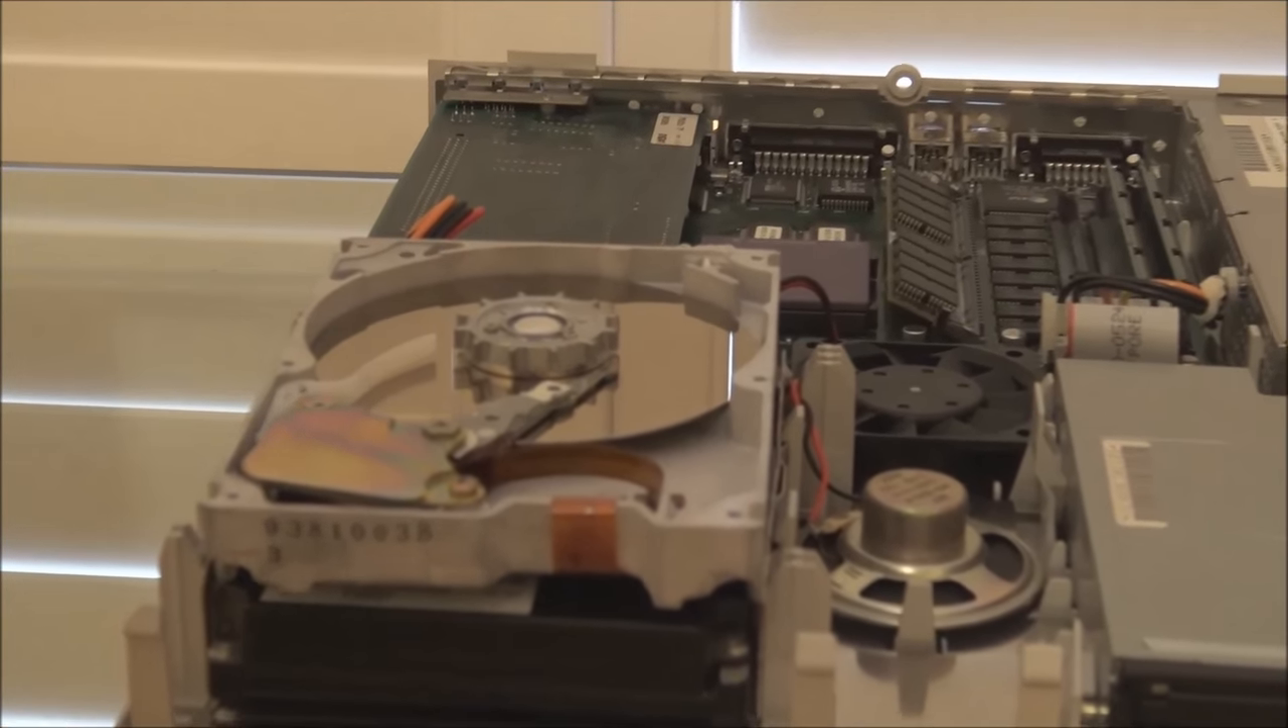So I've left the top cover off.